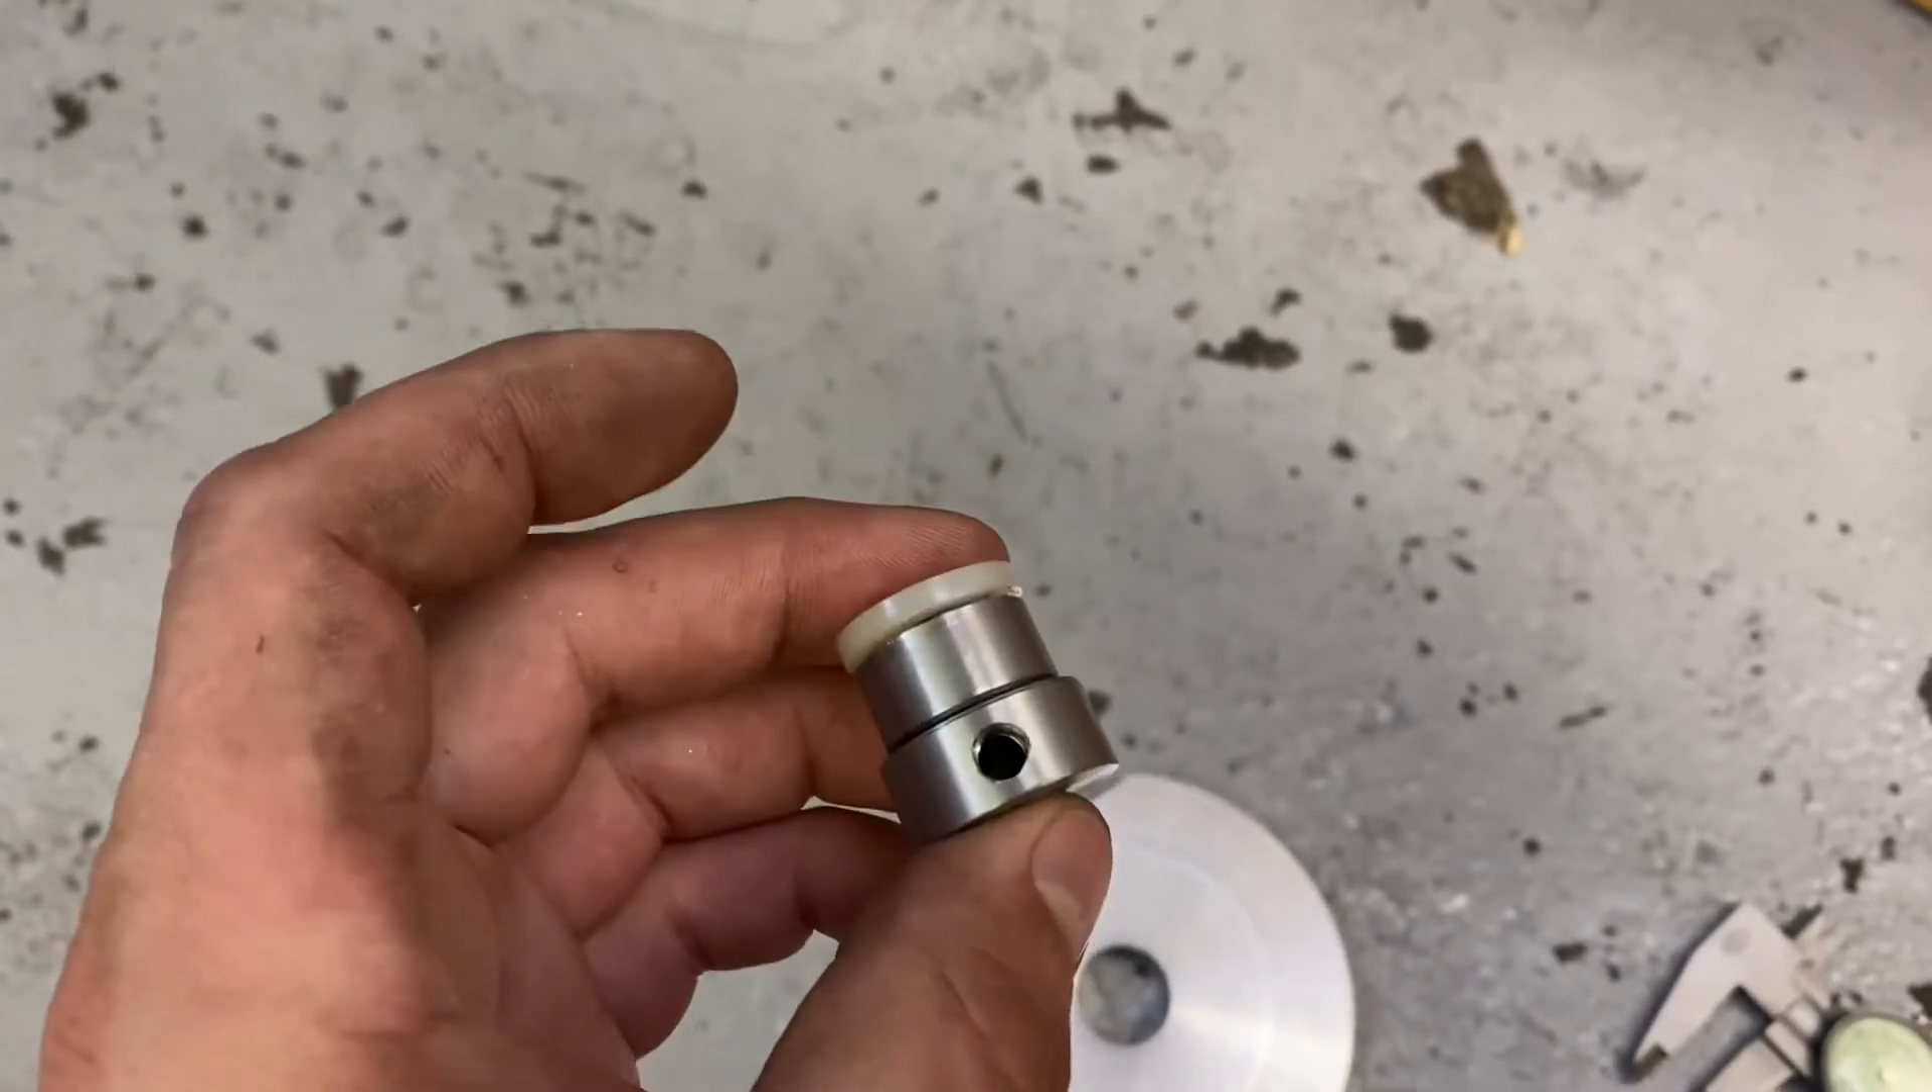So difficult to do with one hand but that's the plastic bush pressed into there so that is now my motor coupling.